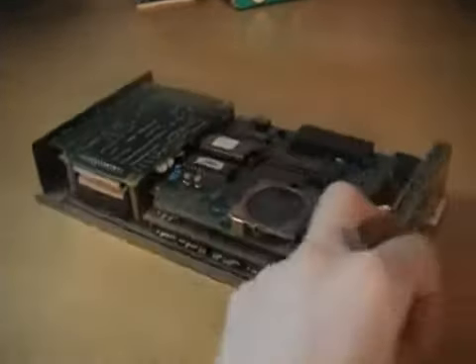Now that I got the cover off, let's take a closer look.